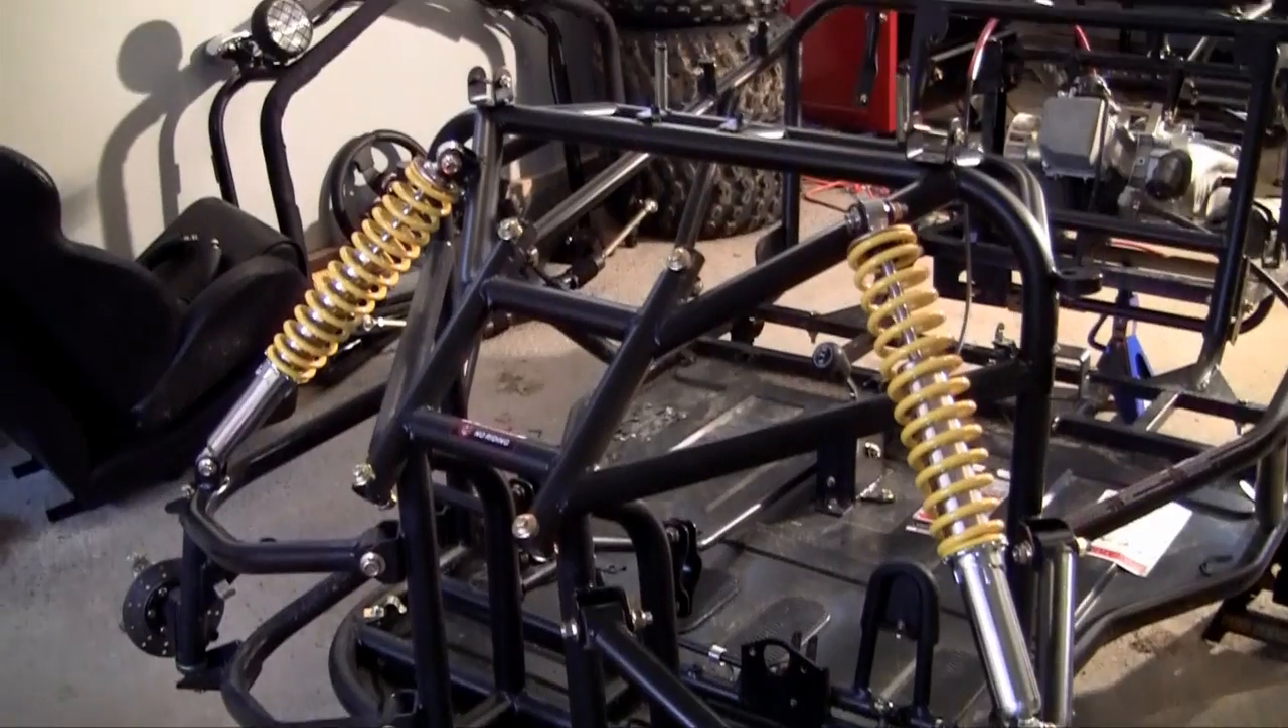Our front suspension system is now complete. Both sides have the struts hooked up.